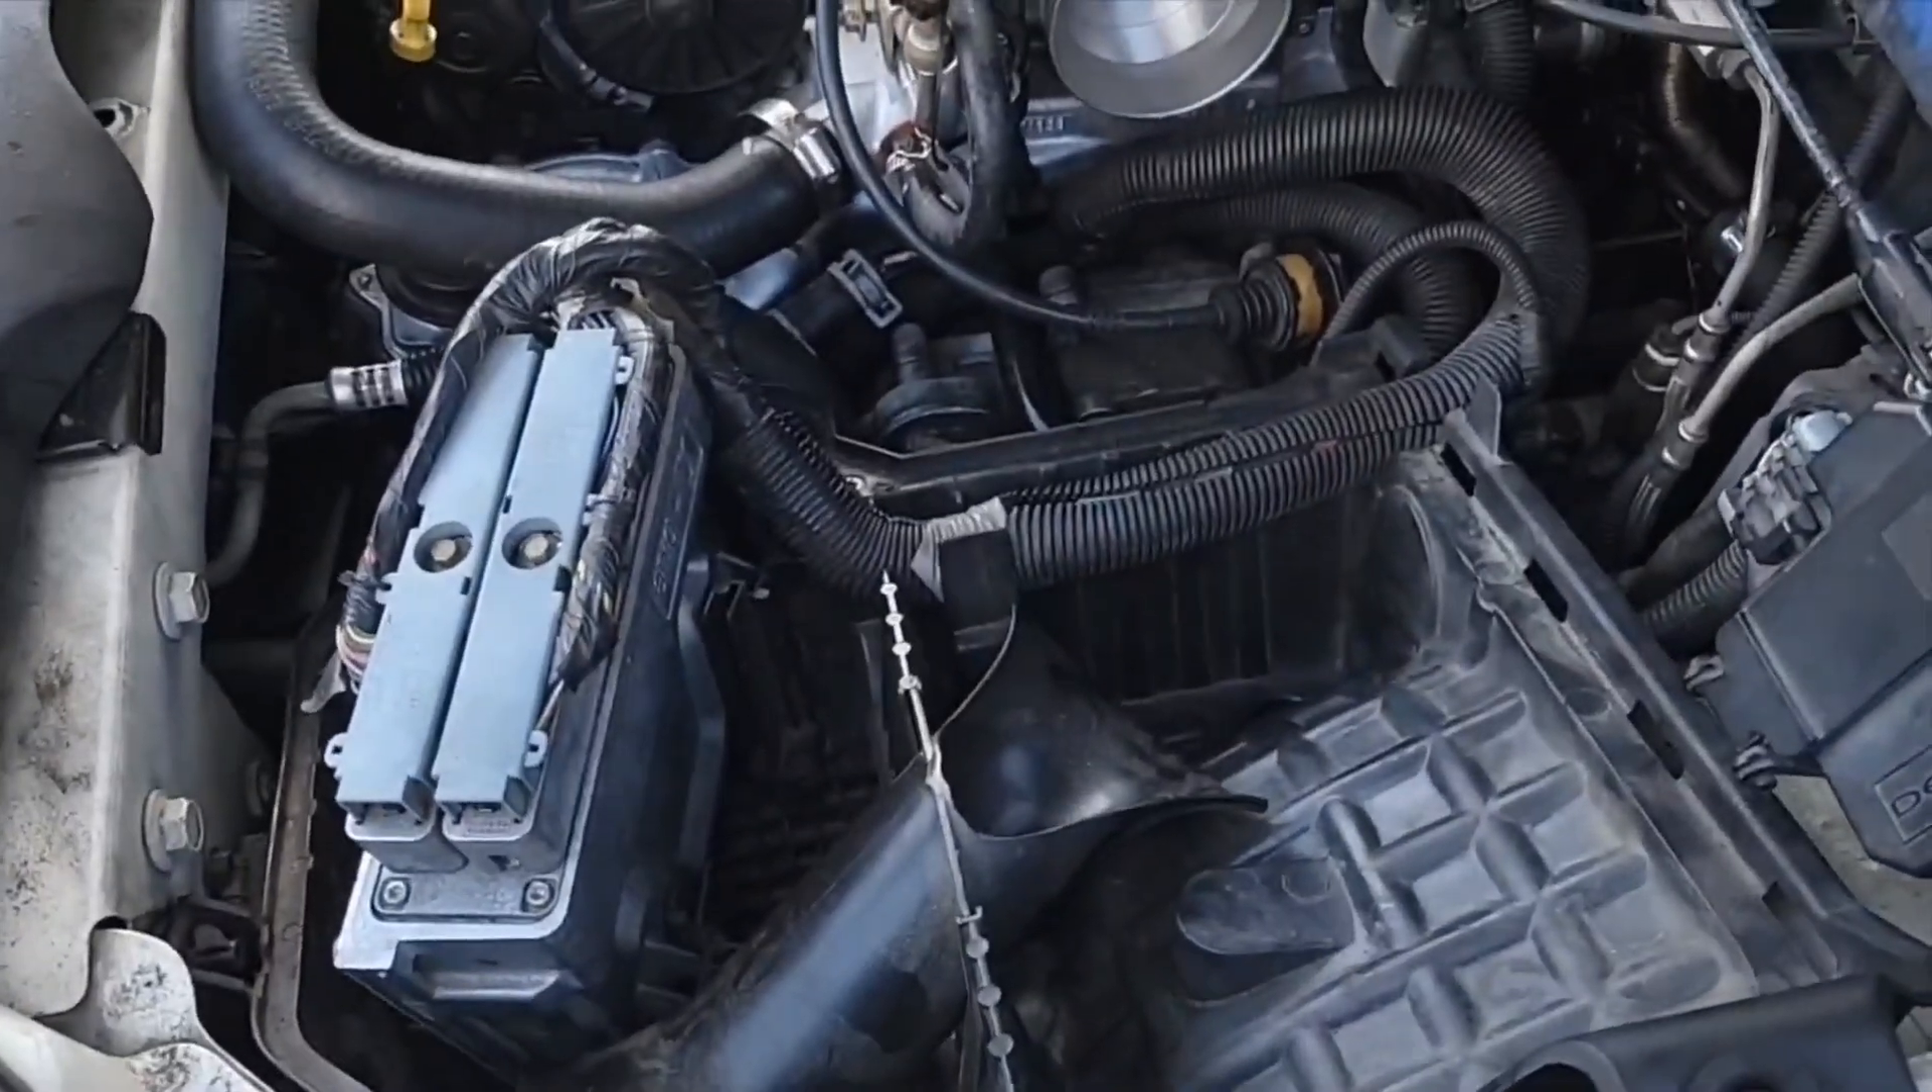Okay, I got the computer down in there.